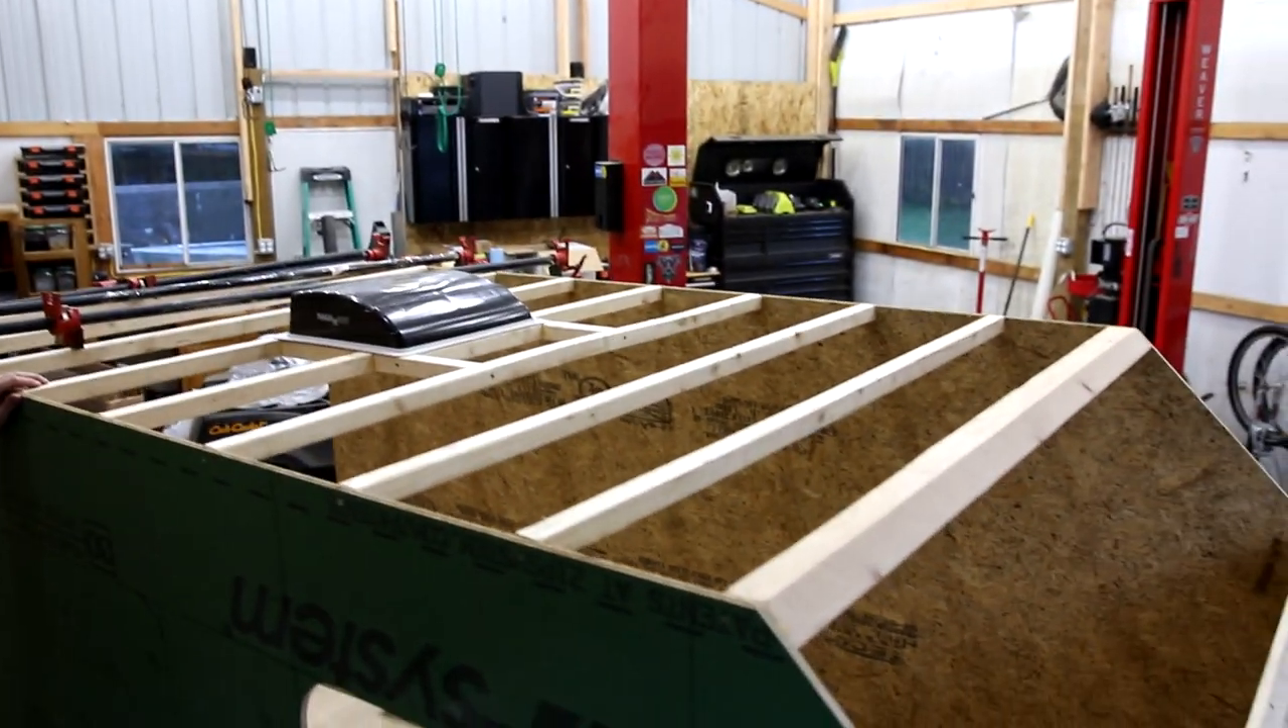We got the rest of these roof, uh, purlins or whatever they're called in.